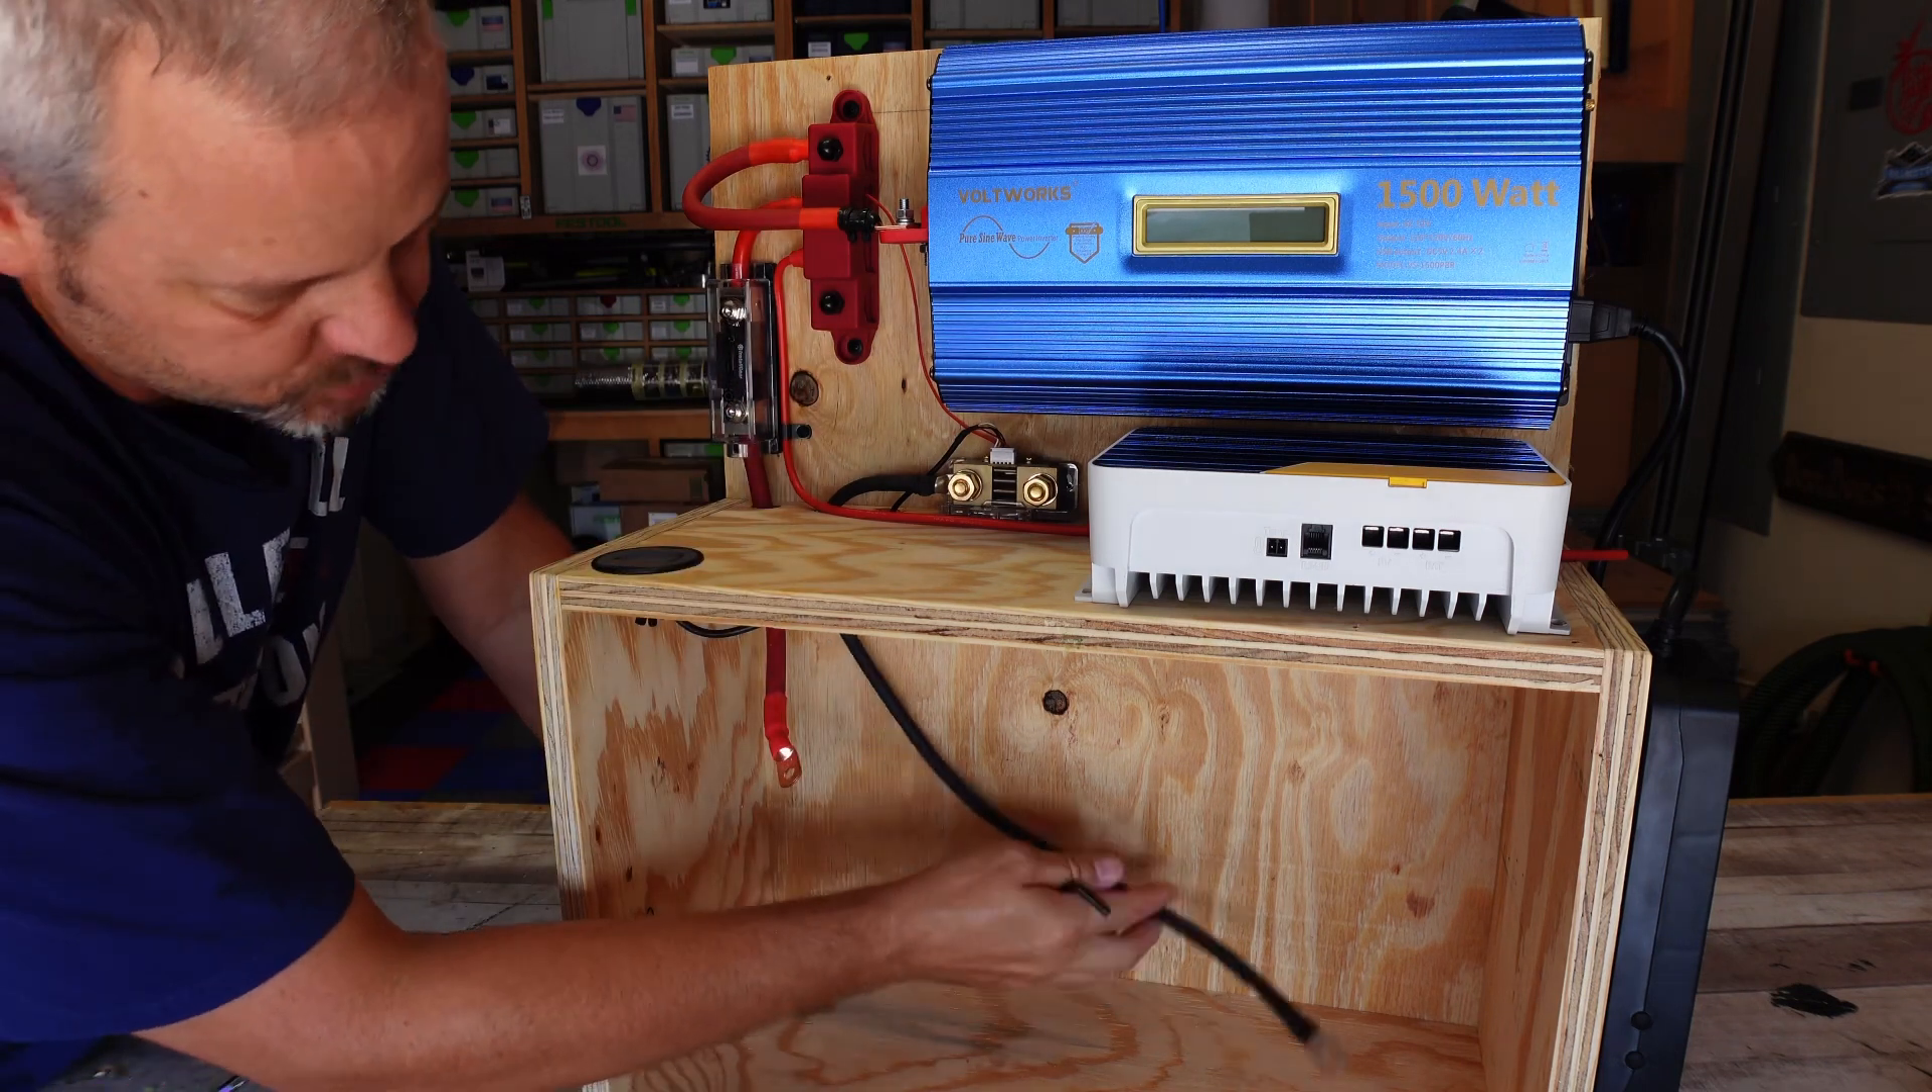I've already got the positive and the negative cables fished through this hole through the top of the shelf and that's just waiting for the battery.